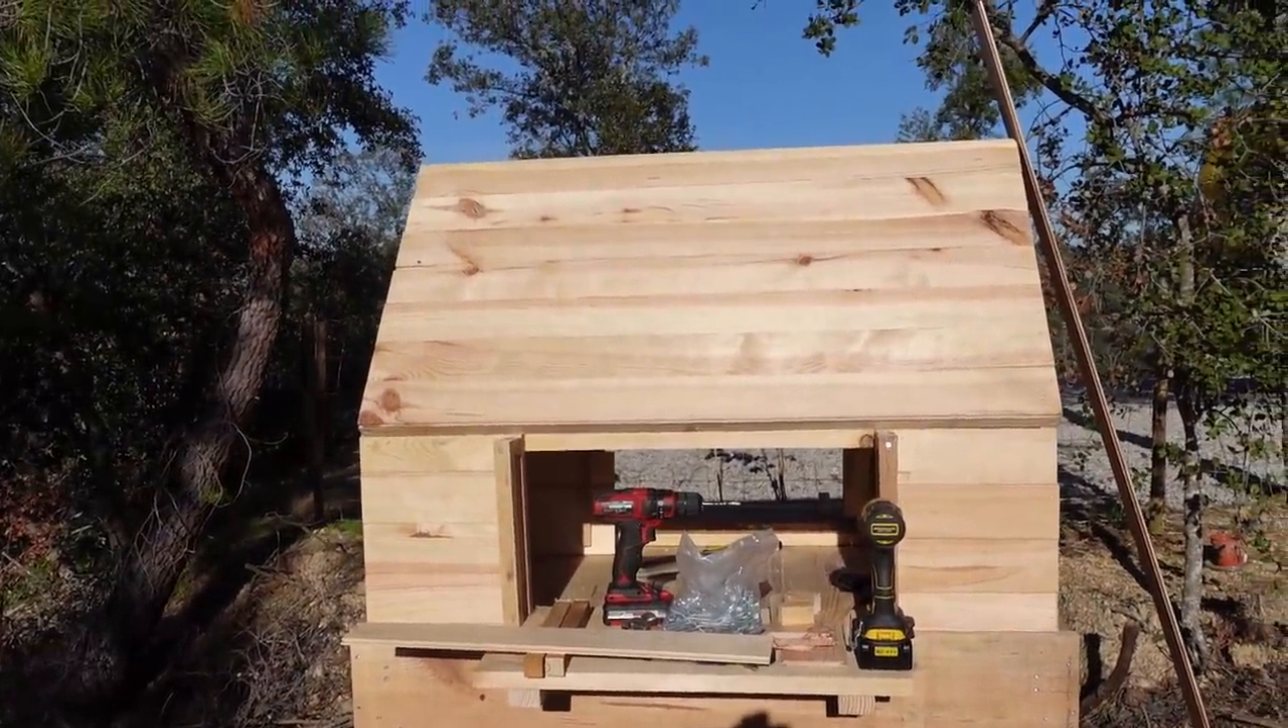The roof is on.